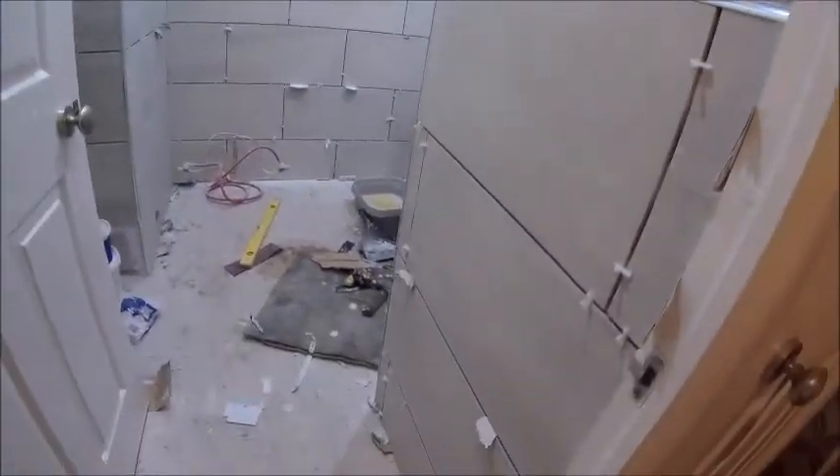We're getting there. We have tiles on the wall.